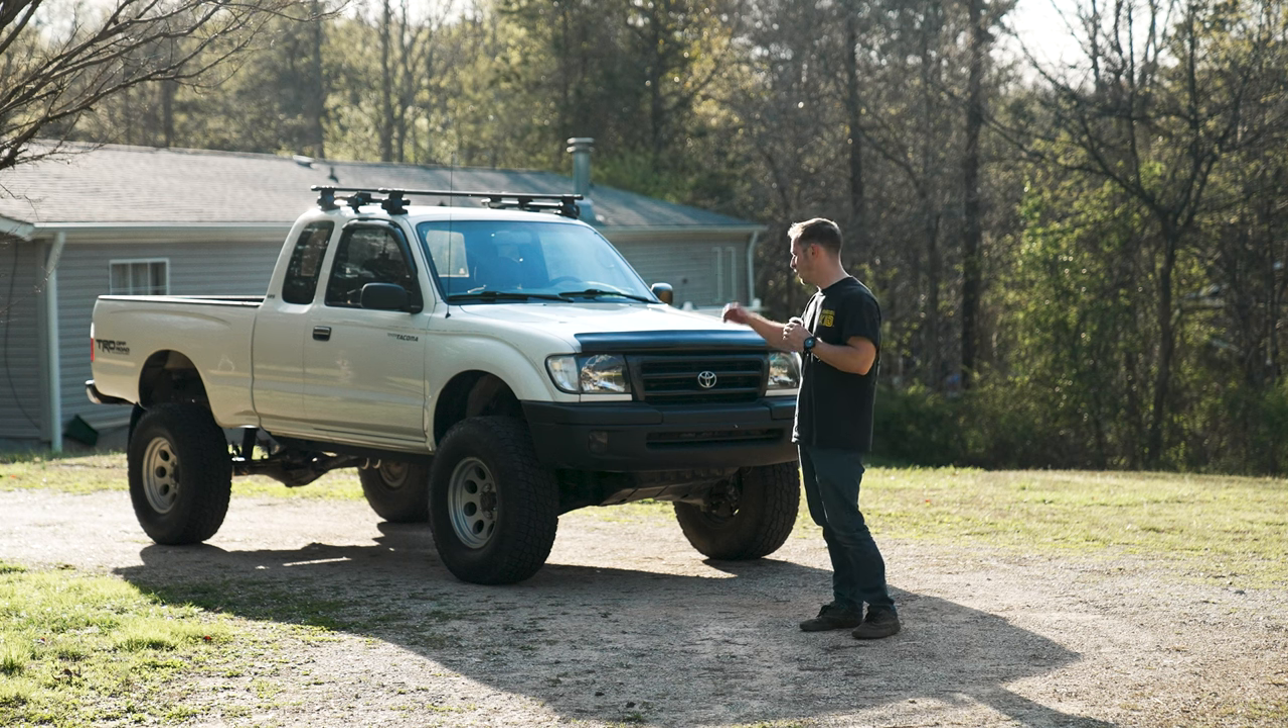Obviously we got the camper shell off the whole camper build taken out.